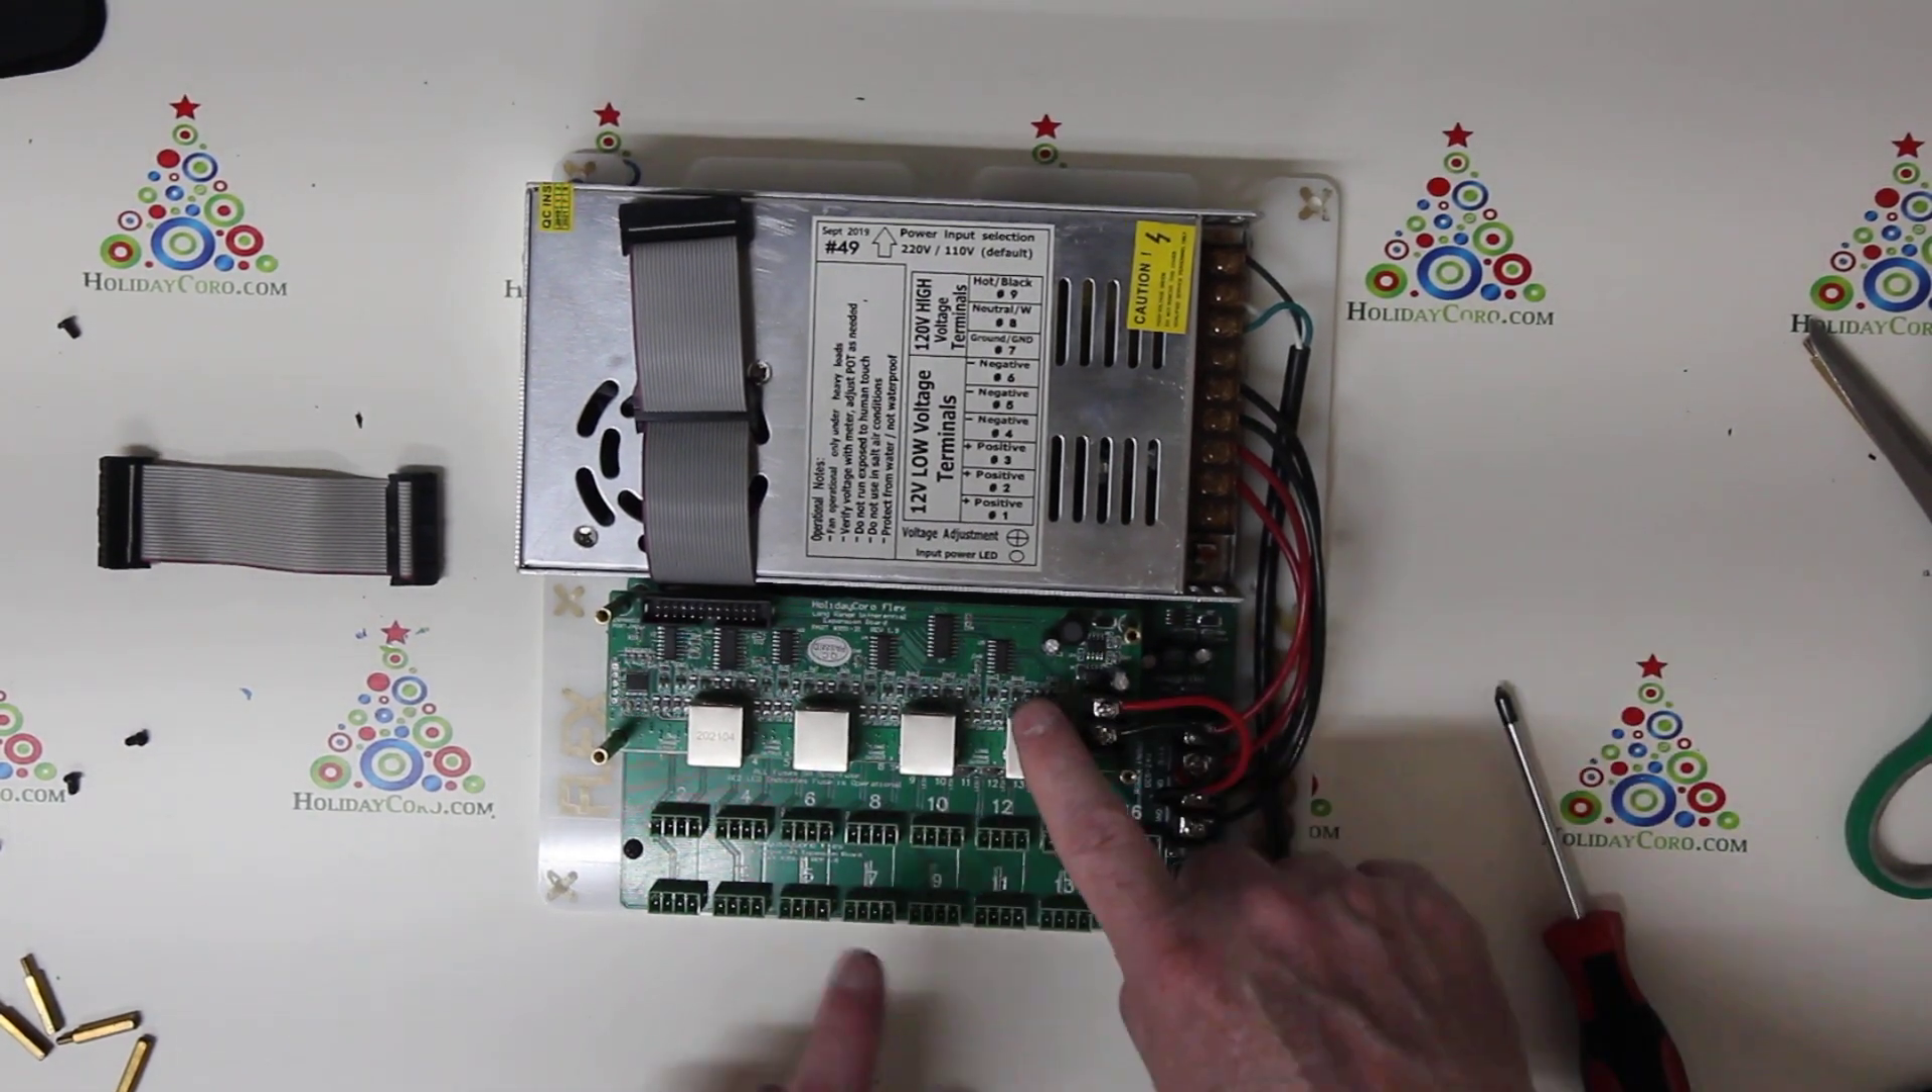Okay, so now we have attached our power cable so that we're getting power to our long range board.